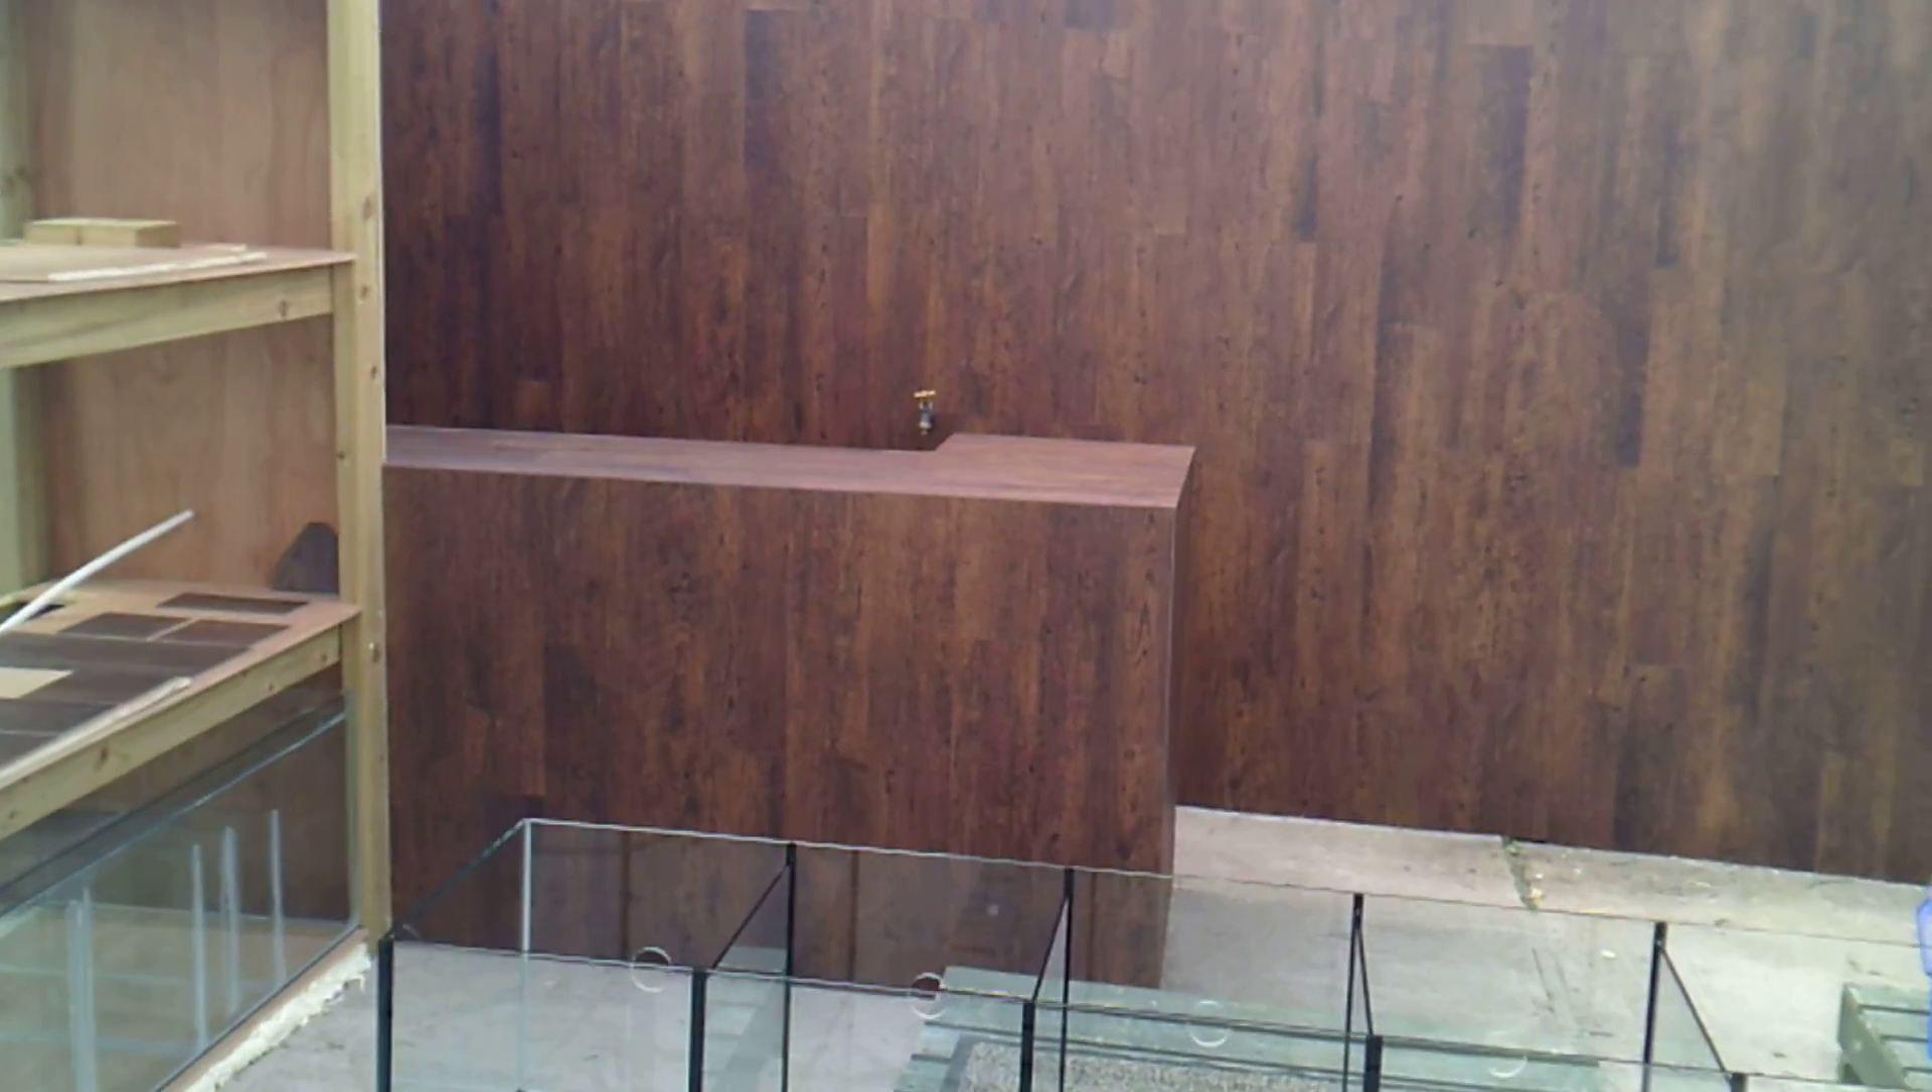We've also had the wall finished off now and we've got the counter in place.